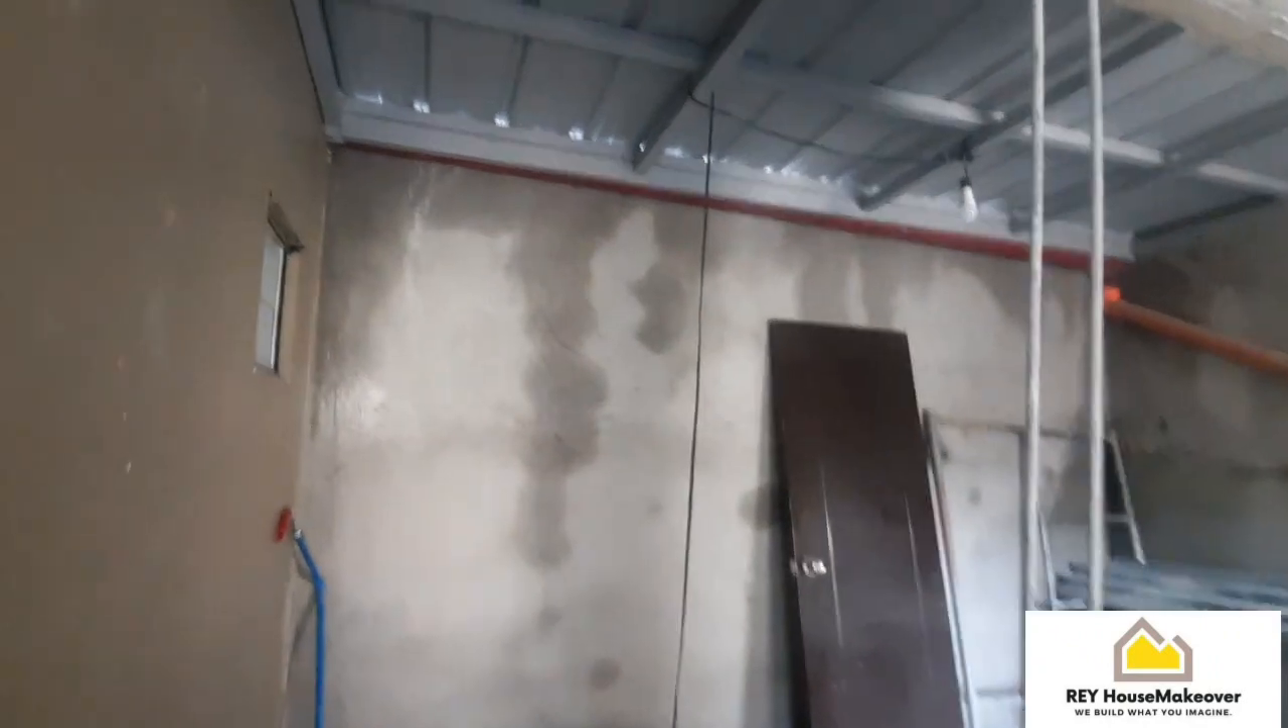So, ito pala is nalagyan na nila ng, ng bubong.